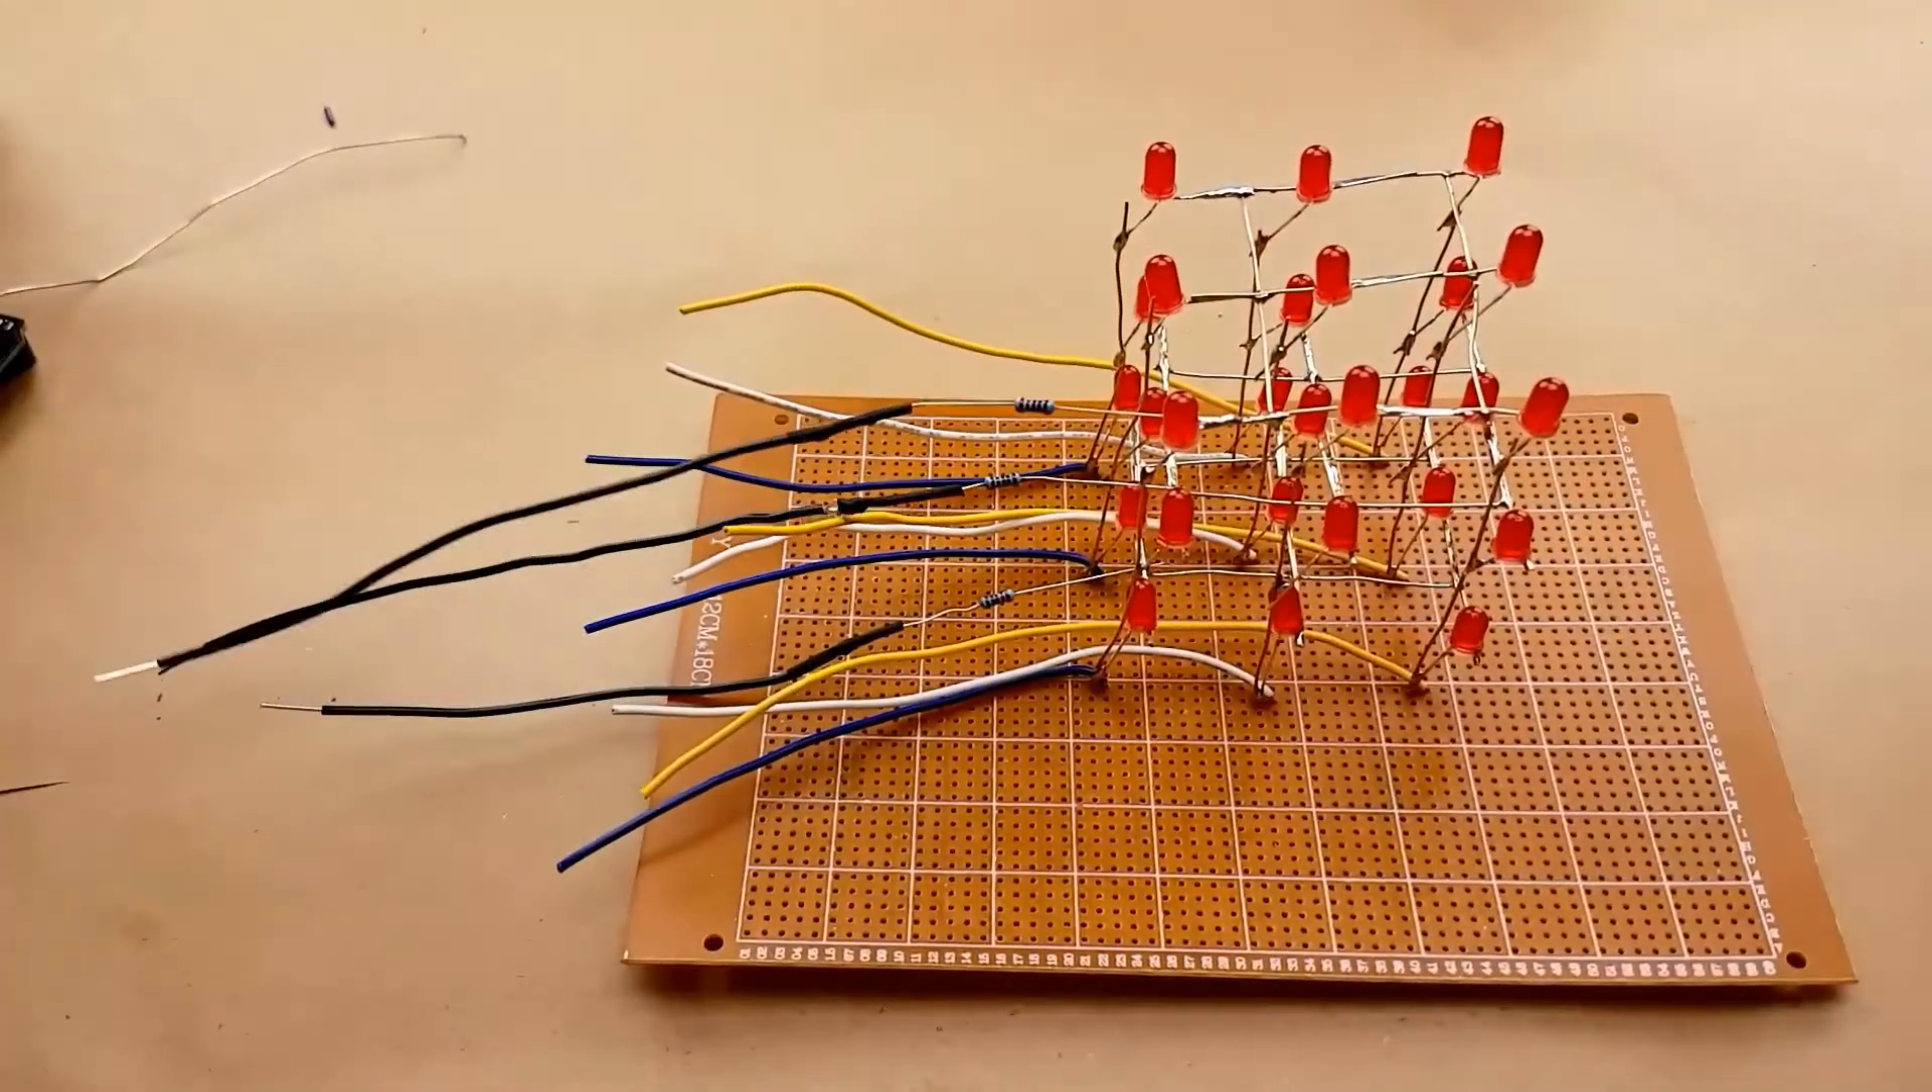The wires are in their places now.